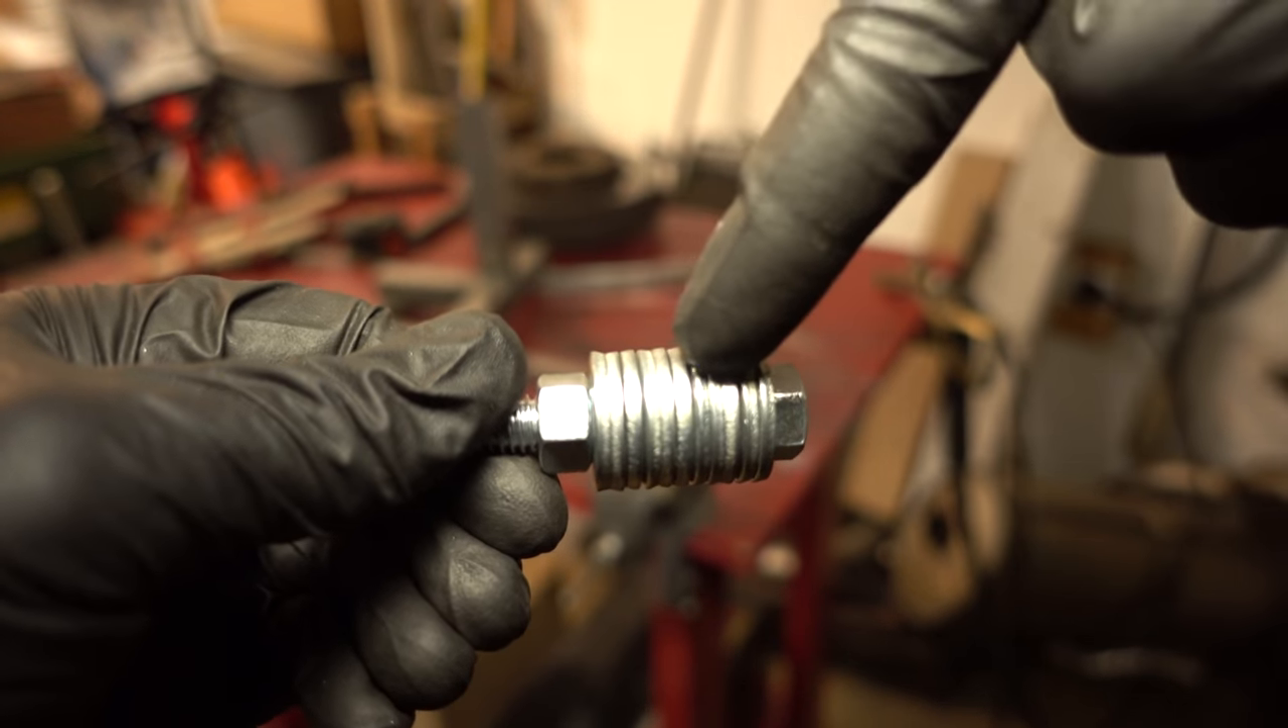This is a stack of 11 washers on a 3 8 inch bolt and I tighten down the nut to keep everything together.